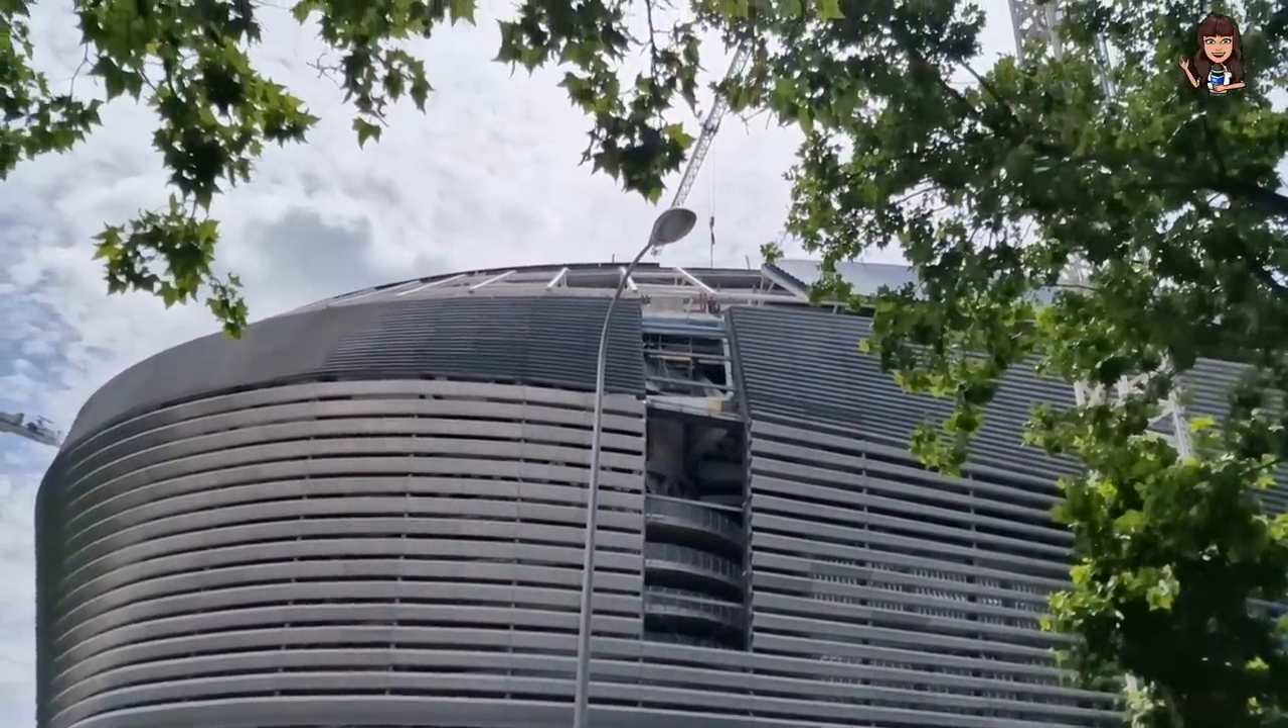Falta todo este sector aún por completar.